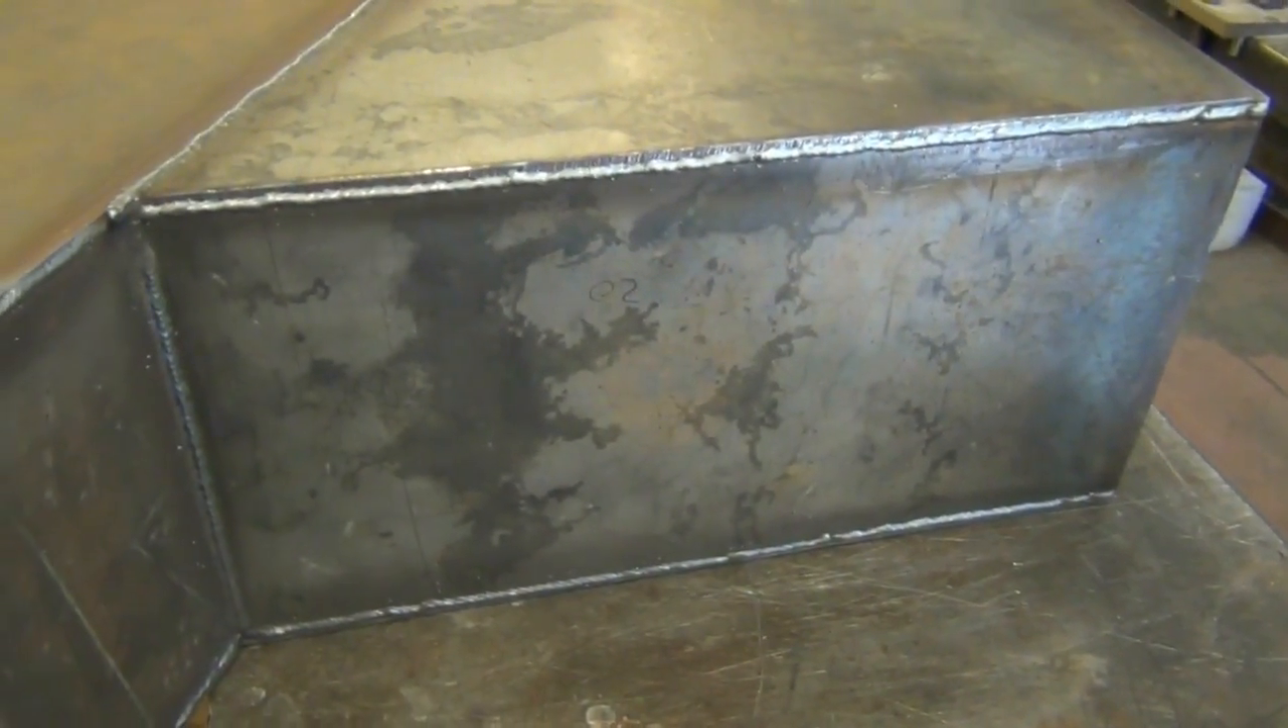Now that the inlet chute is welded, I can move on to building the base and hooking up the drive motor.